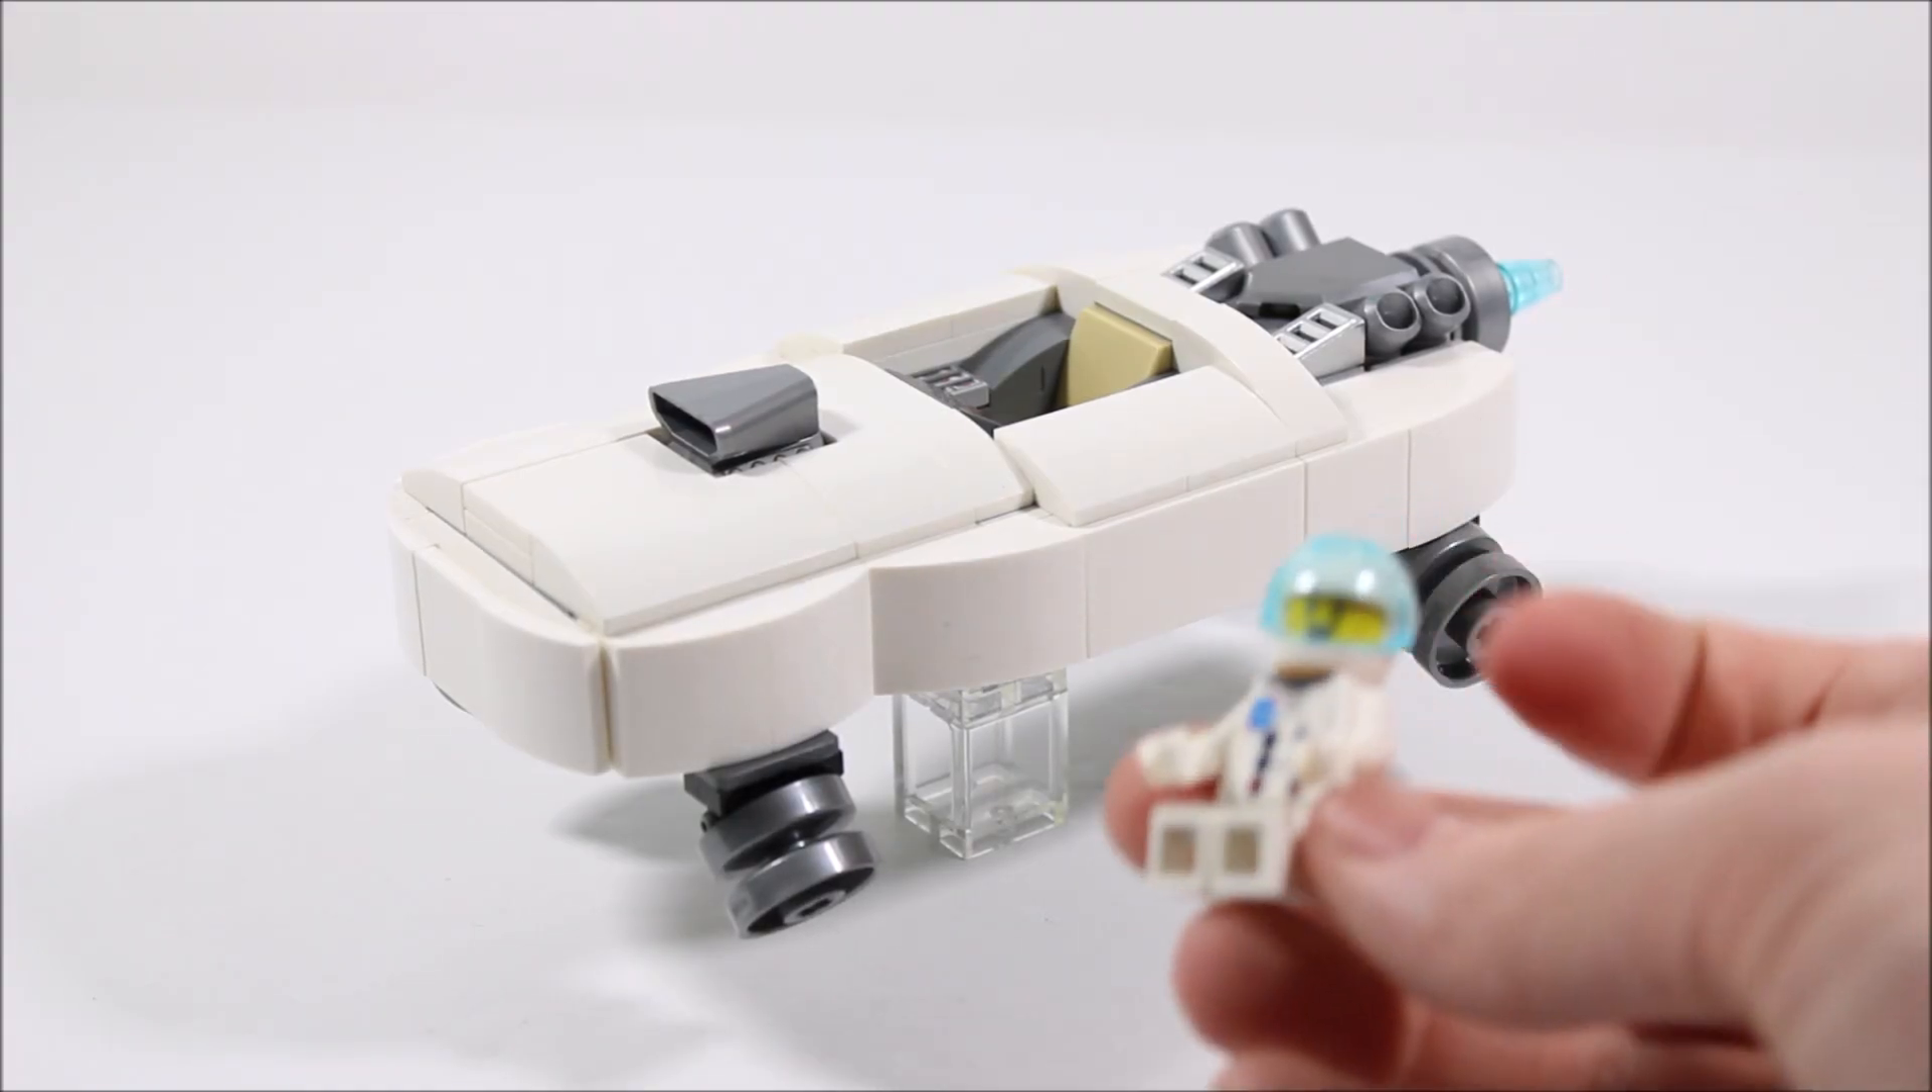And now, all that's left to do is to add our little spaceman minifigure to the cockpit, just like so.